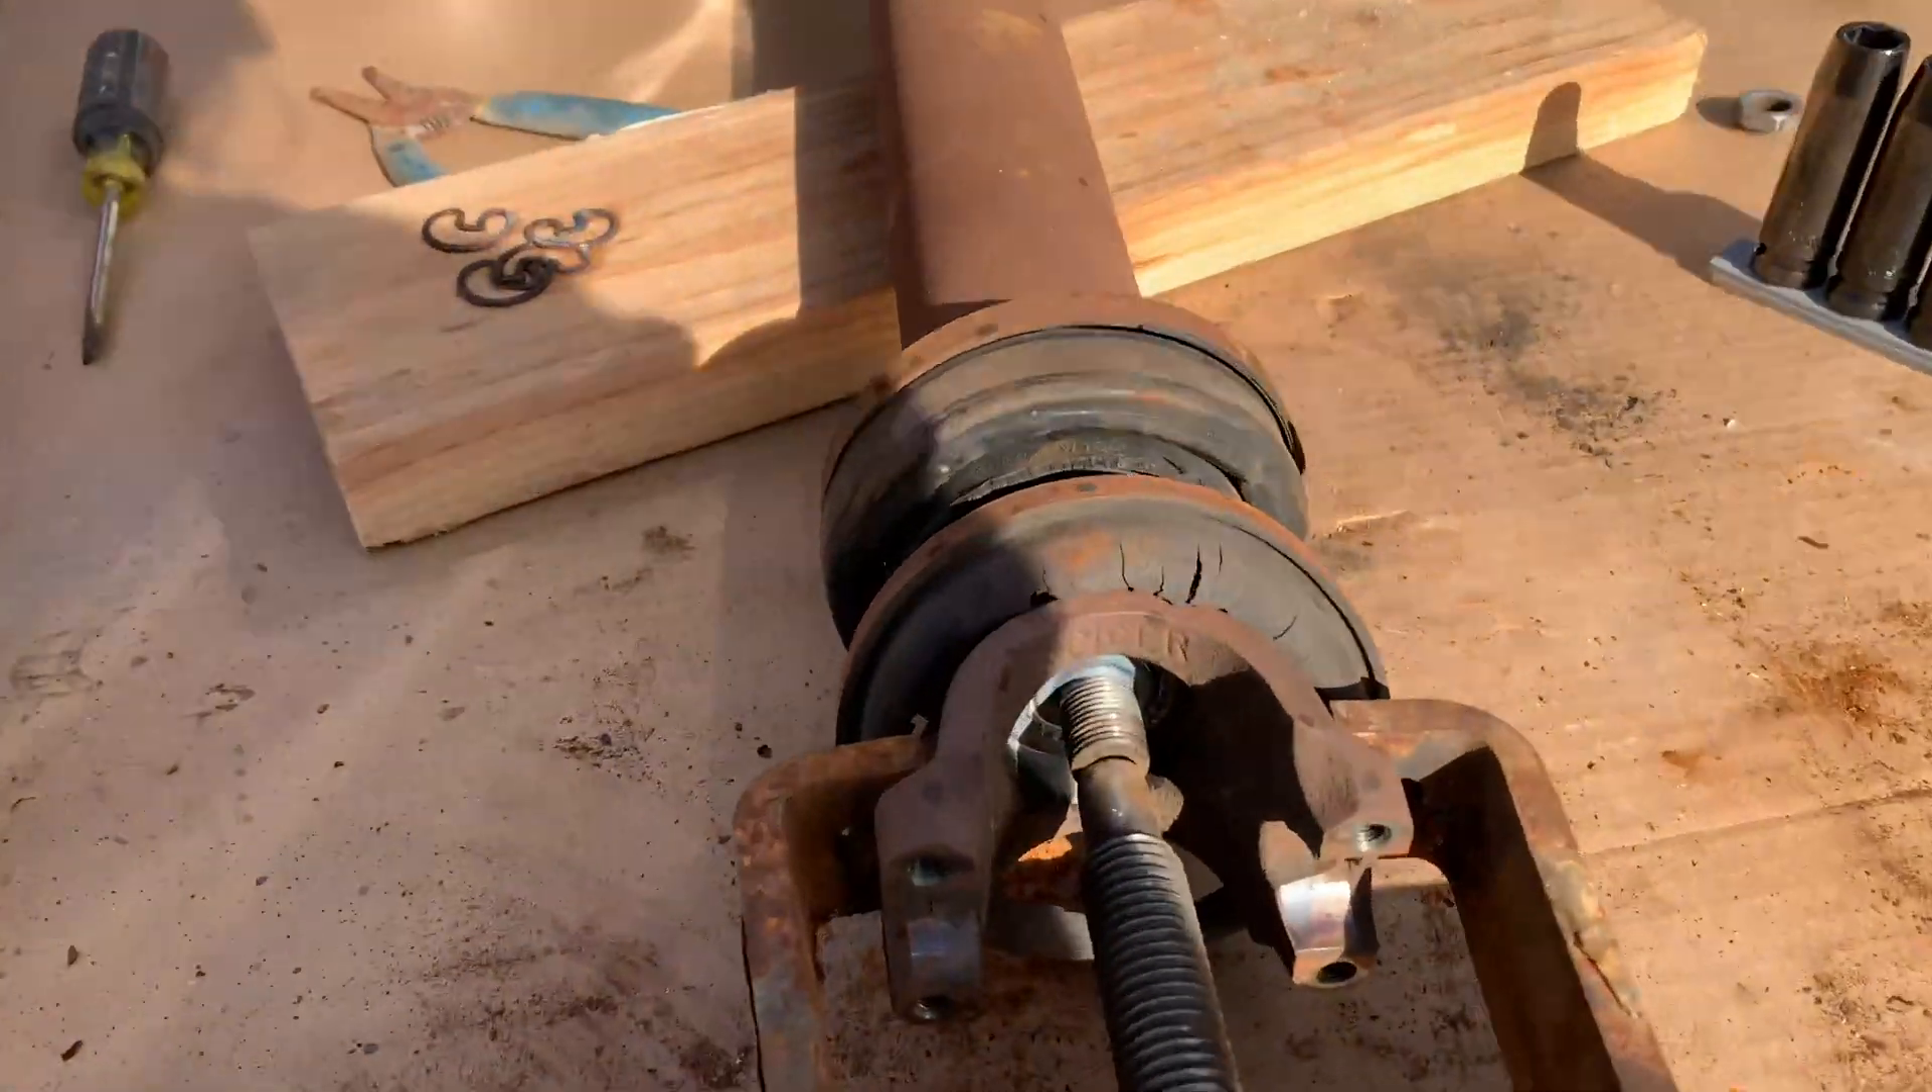Okay, so far, I got the OG gear puller hooked up.